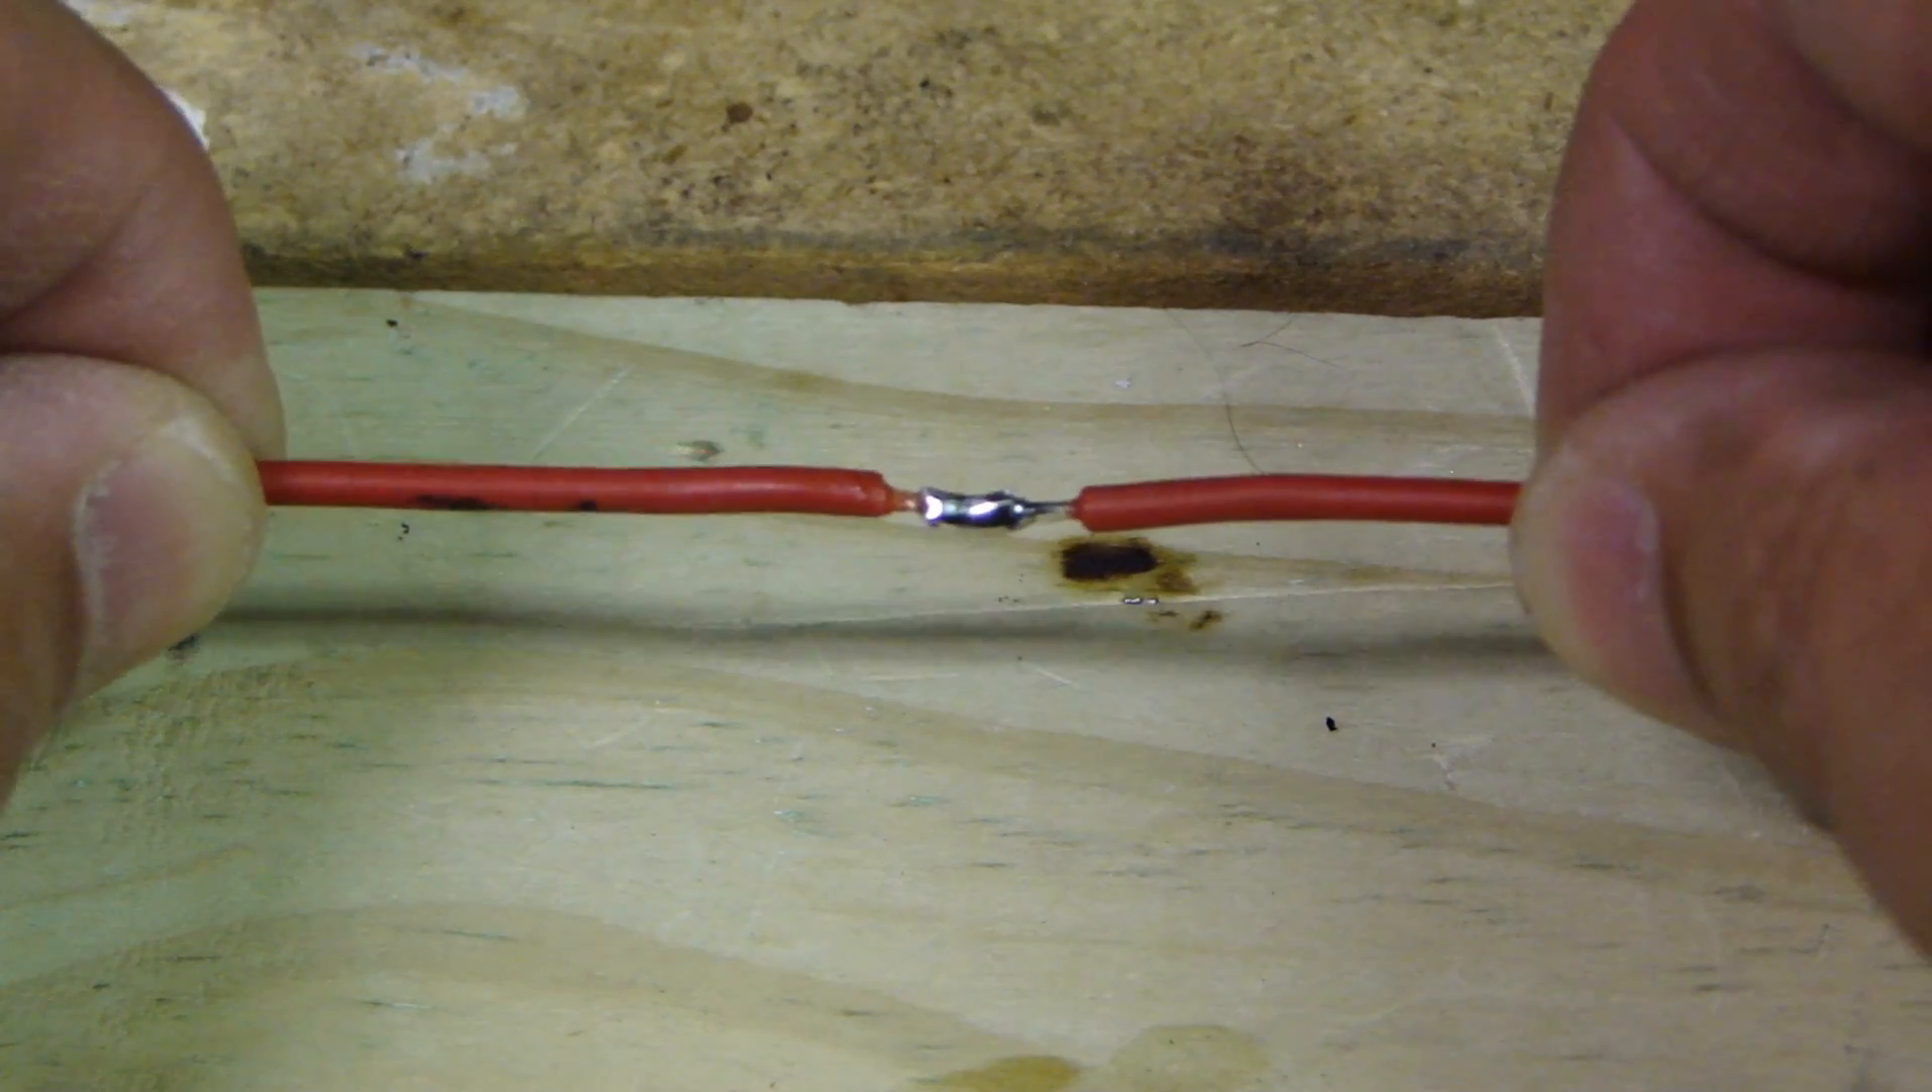So here you see the two wires are now joined.